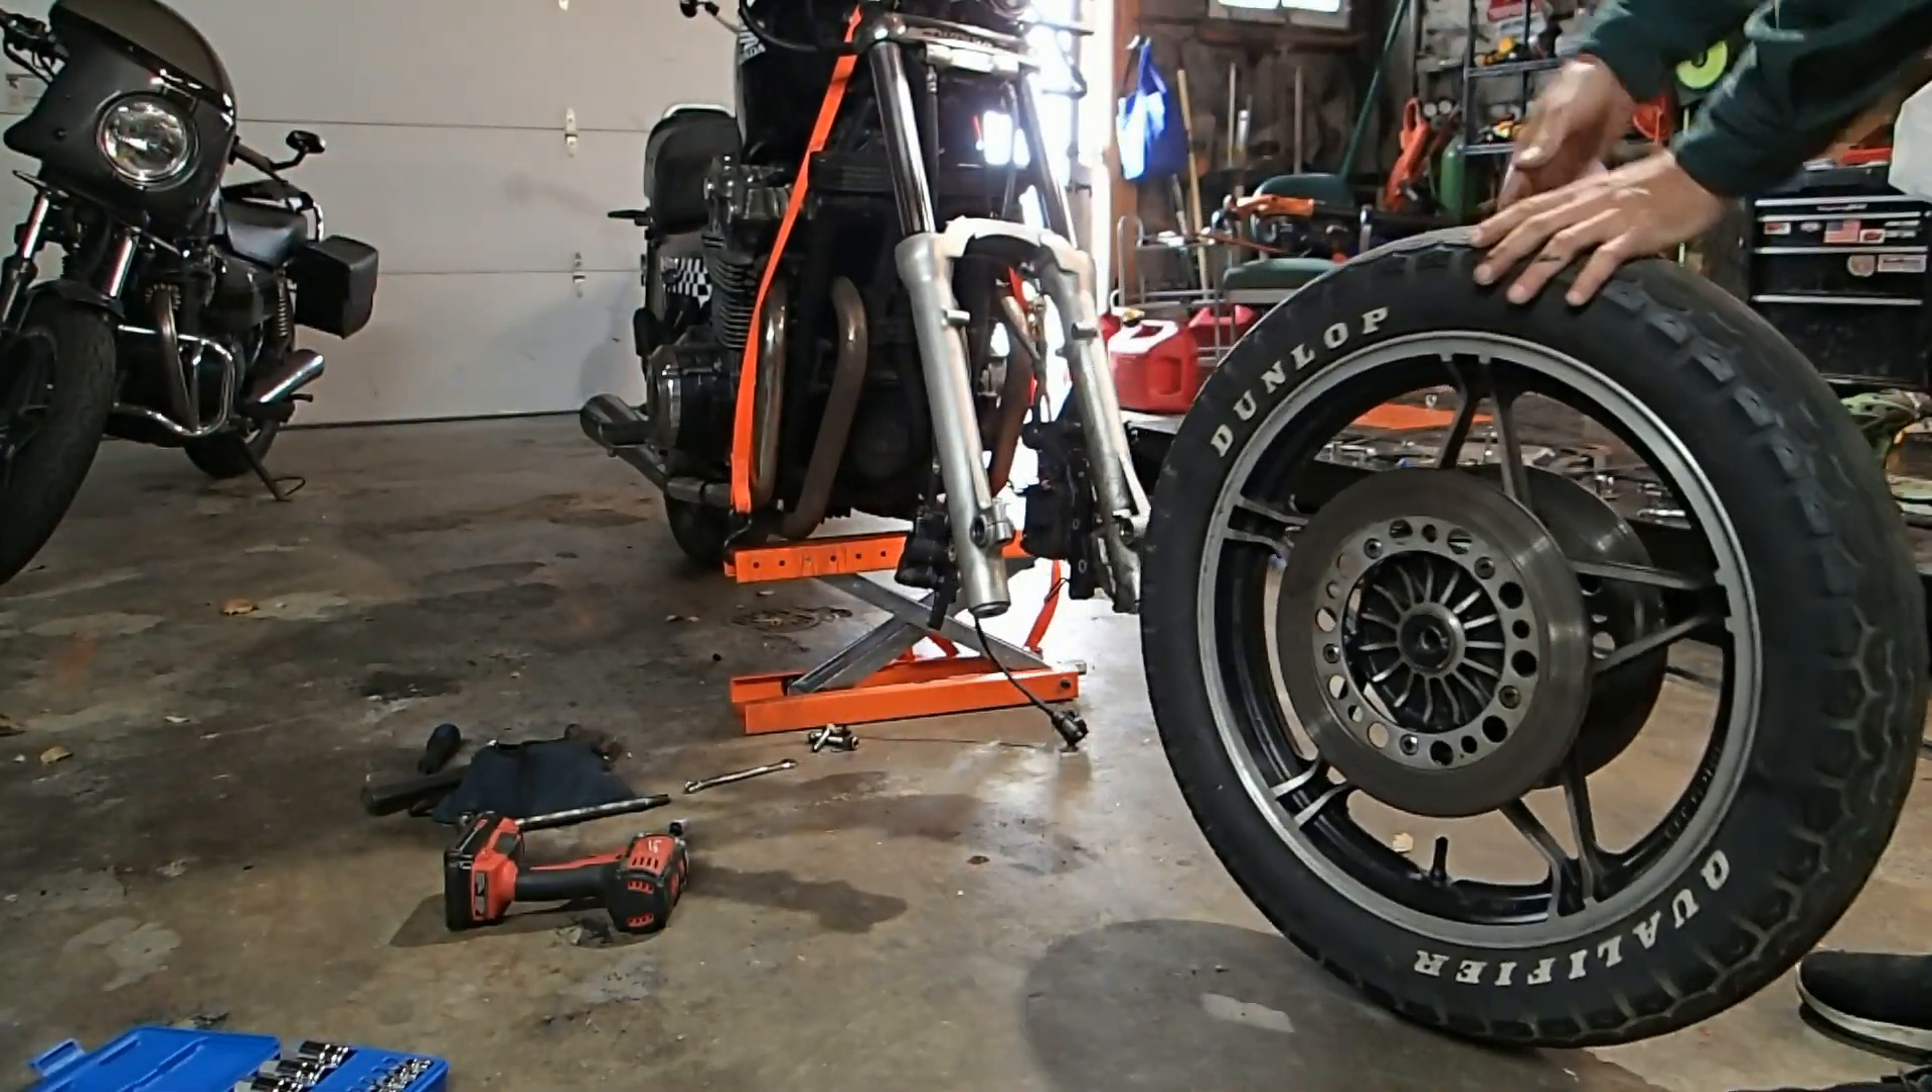And now we've got the tire off.